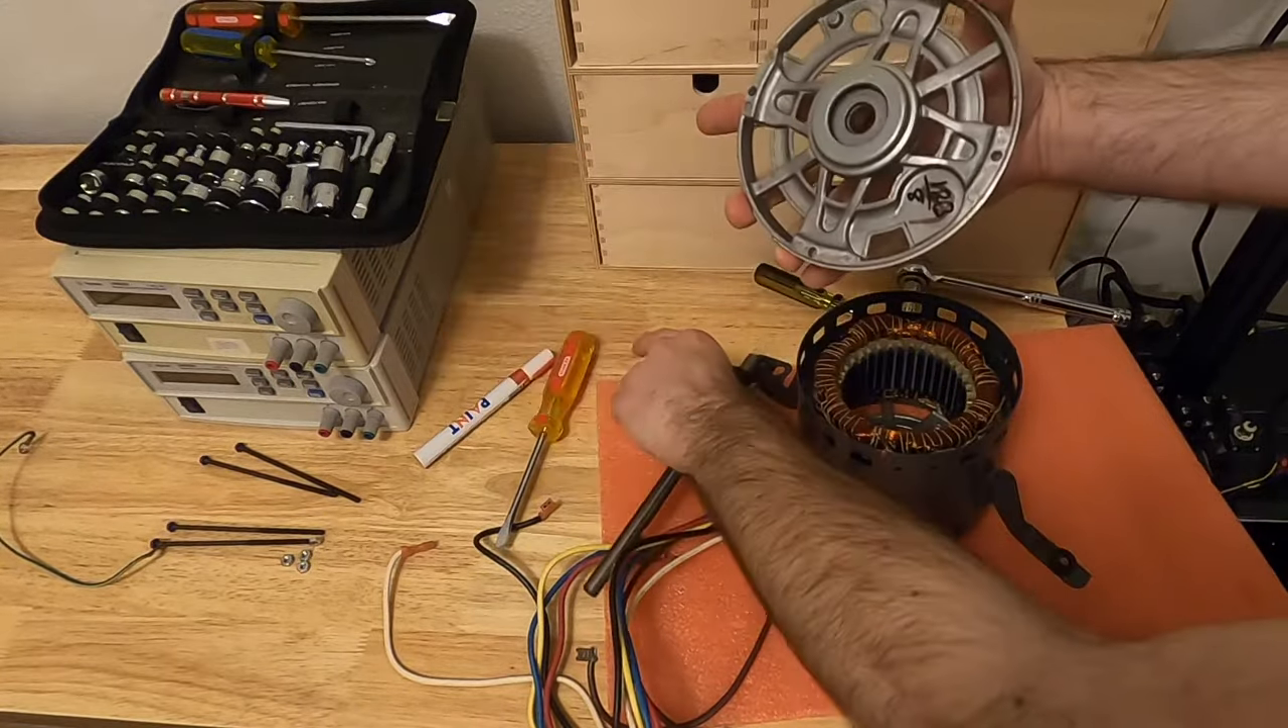And here is our motor. It's now disassembled.